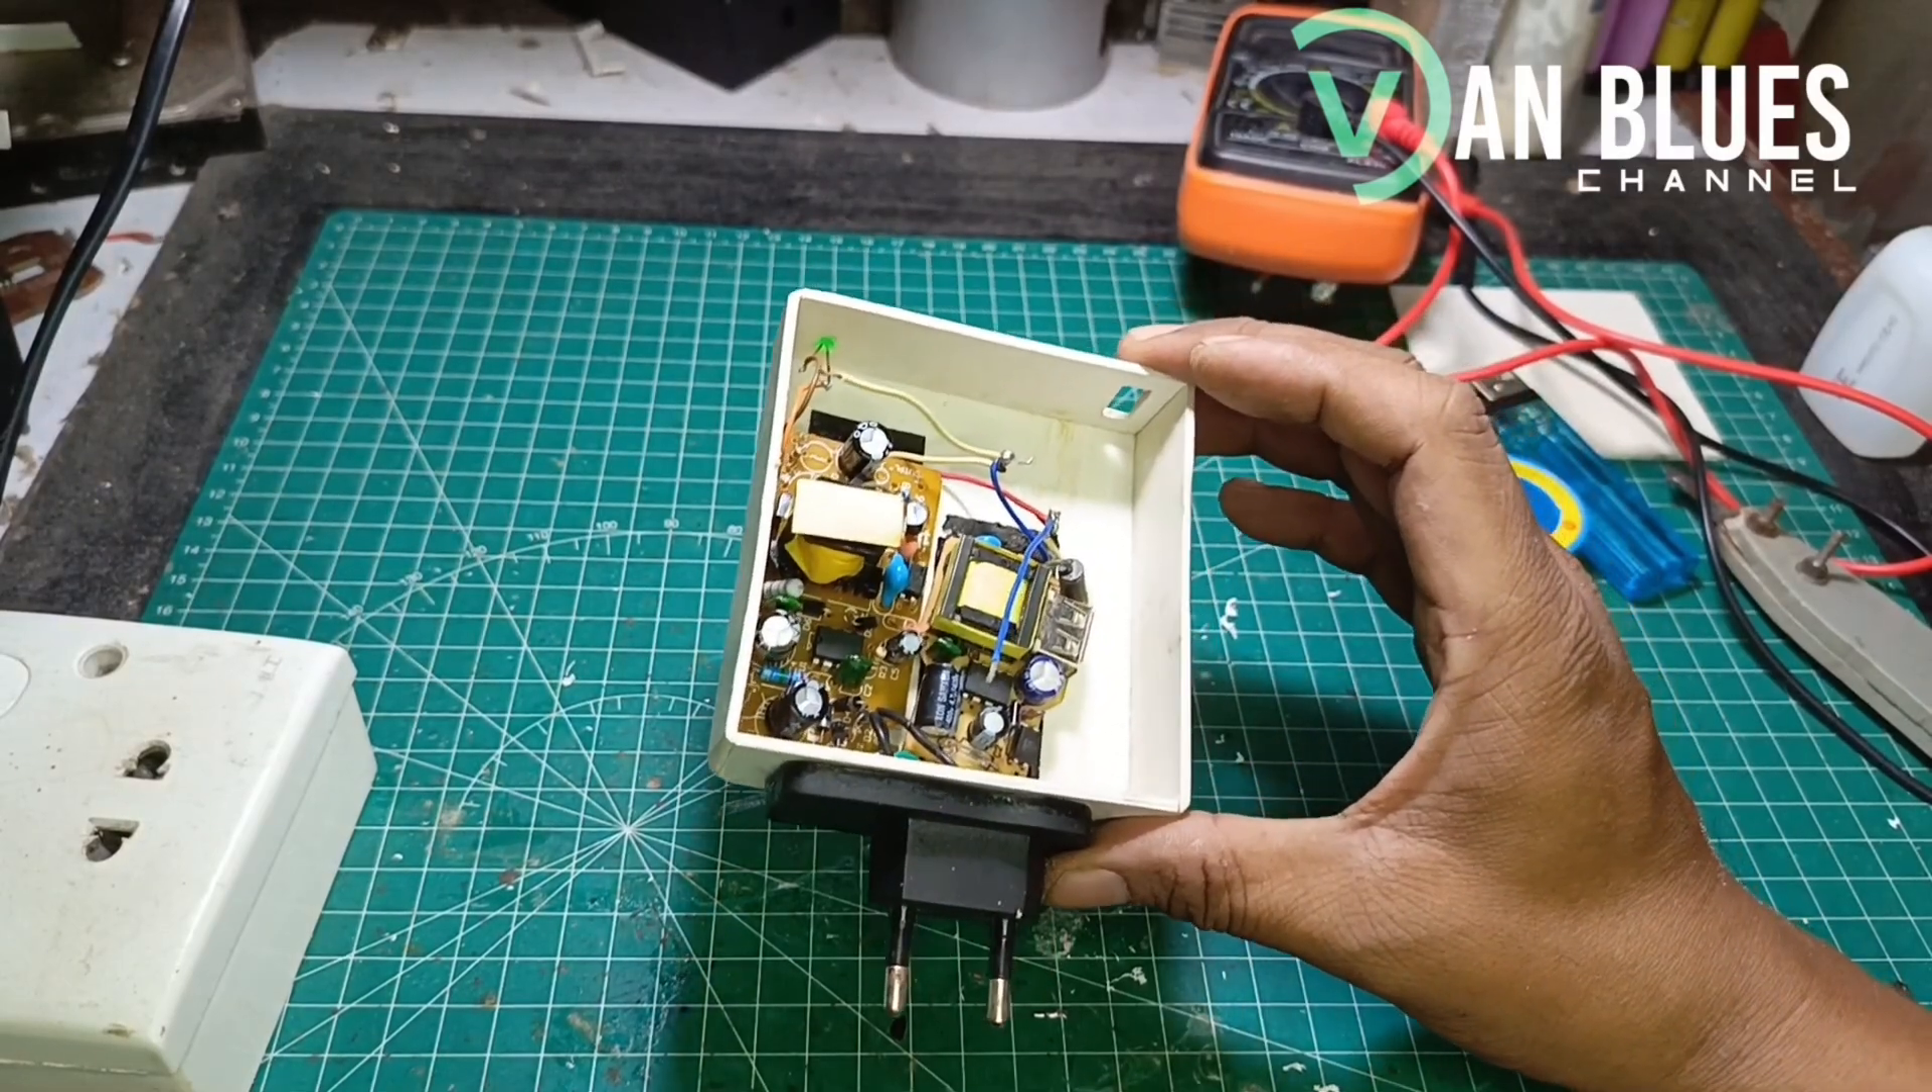Oke jadi rangkaiannya sudah saya pasang seperti ini.